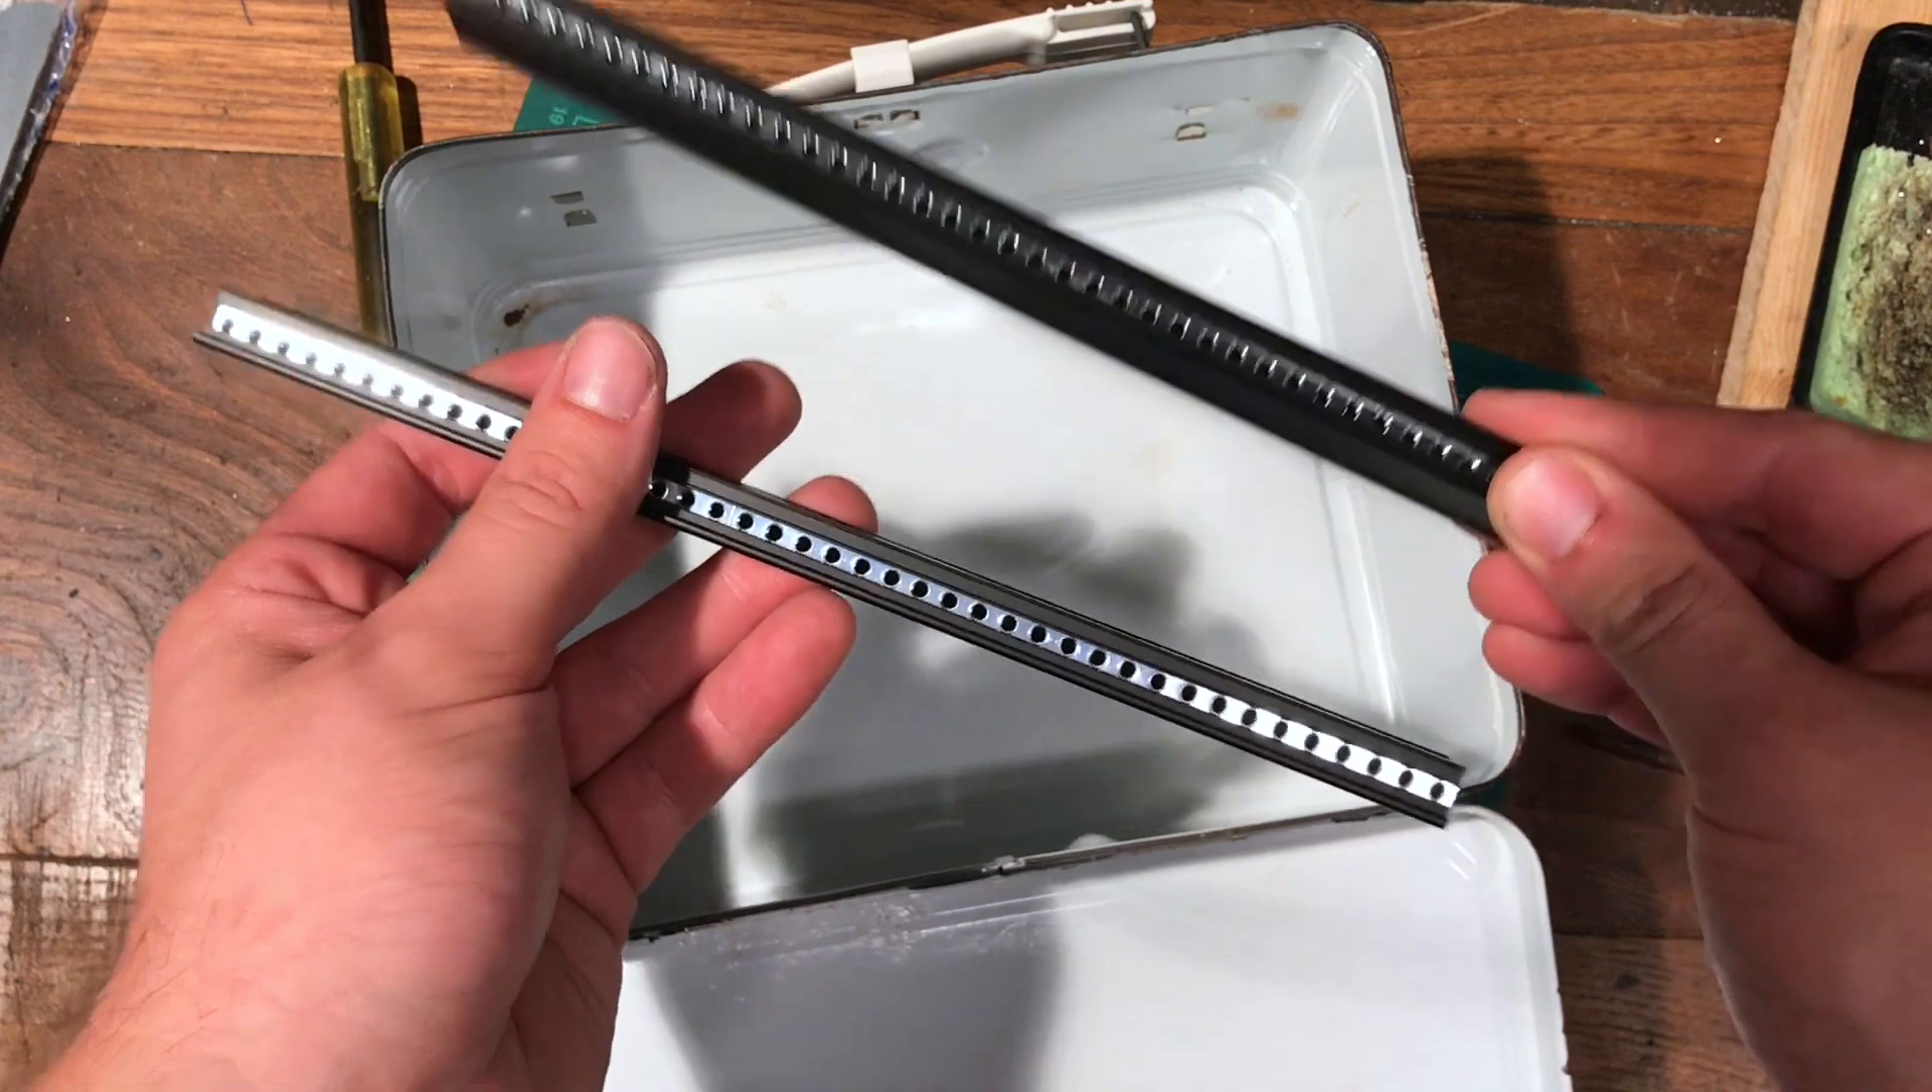Okay so we got the two rails. All we need to do now is get them stuck in the case.